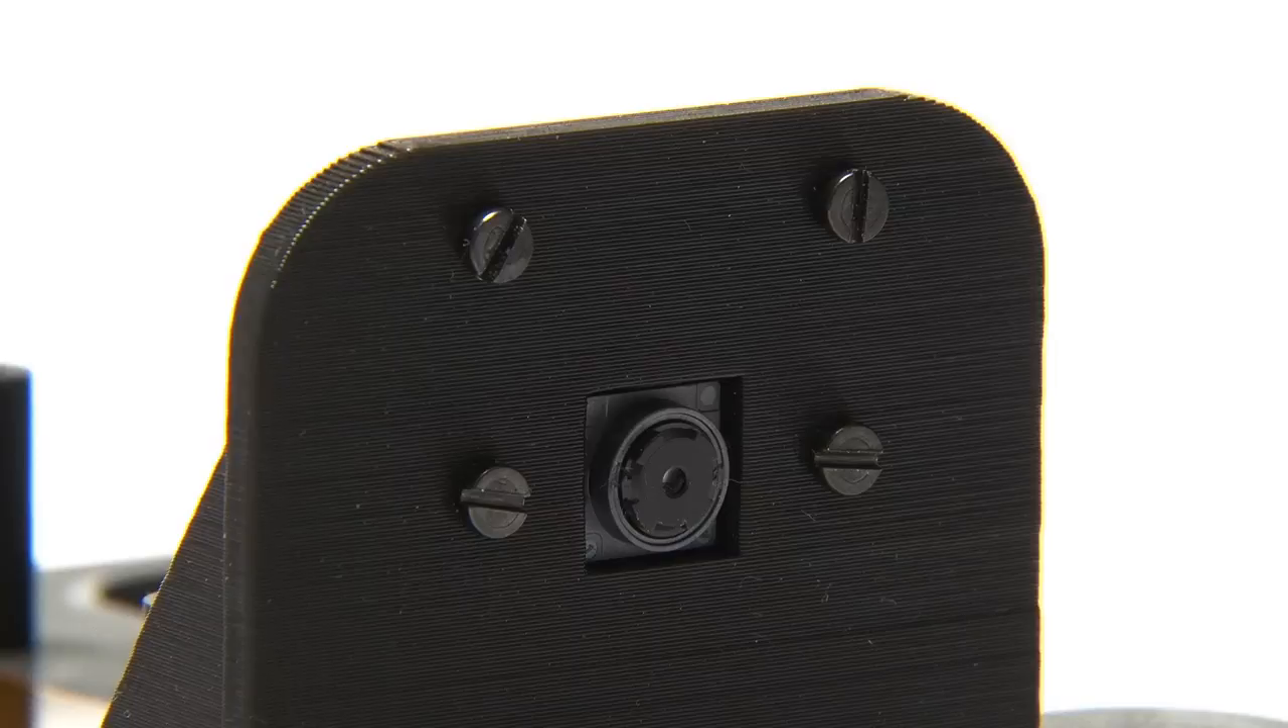All the holes seem to be in the right place in this design, which is always a relief when you get things printed and finding out if they fit or not.